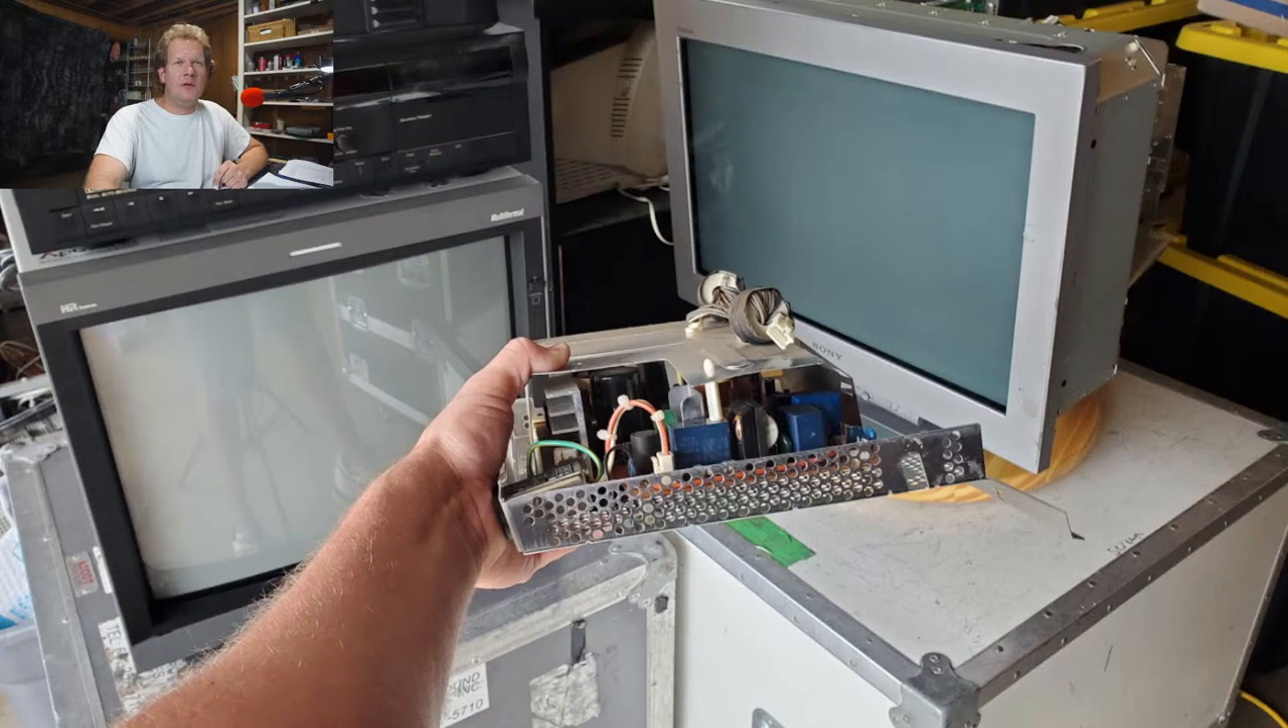And there's the board pulled, with some lovely, CRTs behind it.